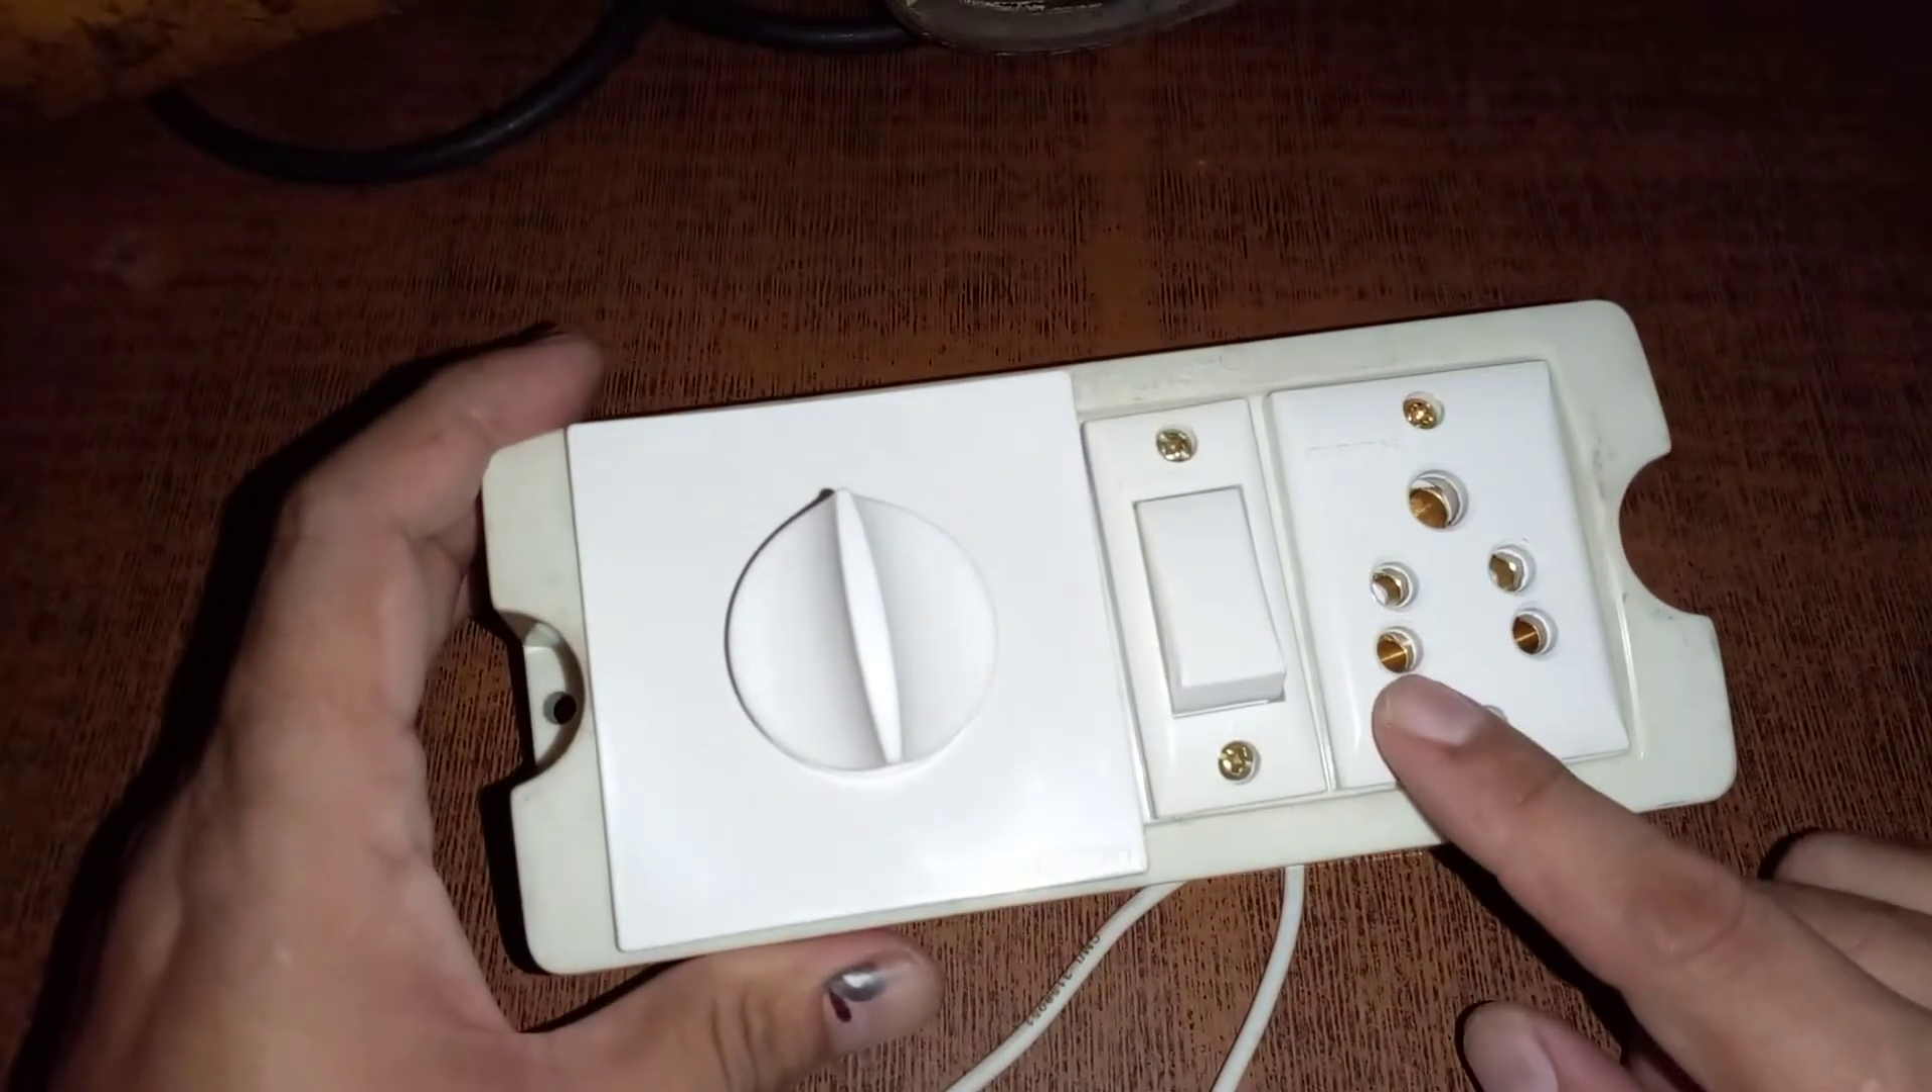यह जो है वो हमने यहां पर इसको fix कर दिया है रेगलेटर।